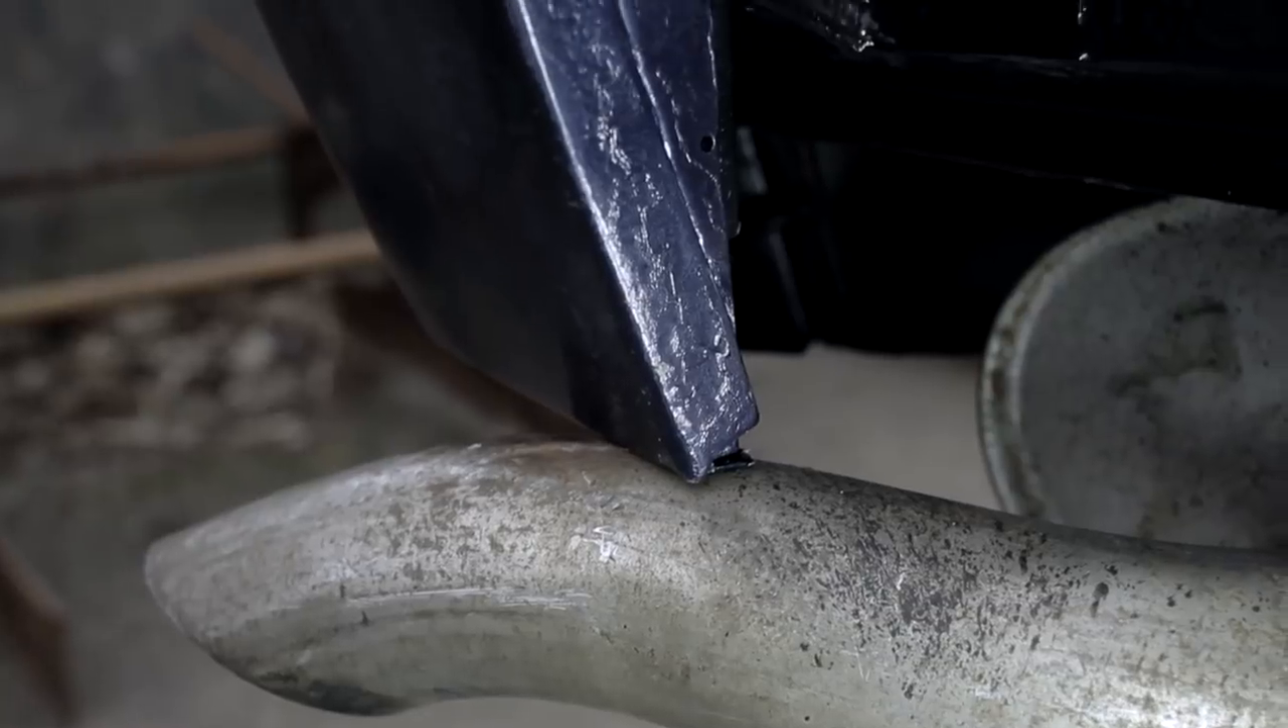The exhaust obviously I set without having these panels on. And it's a little bit too high.